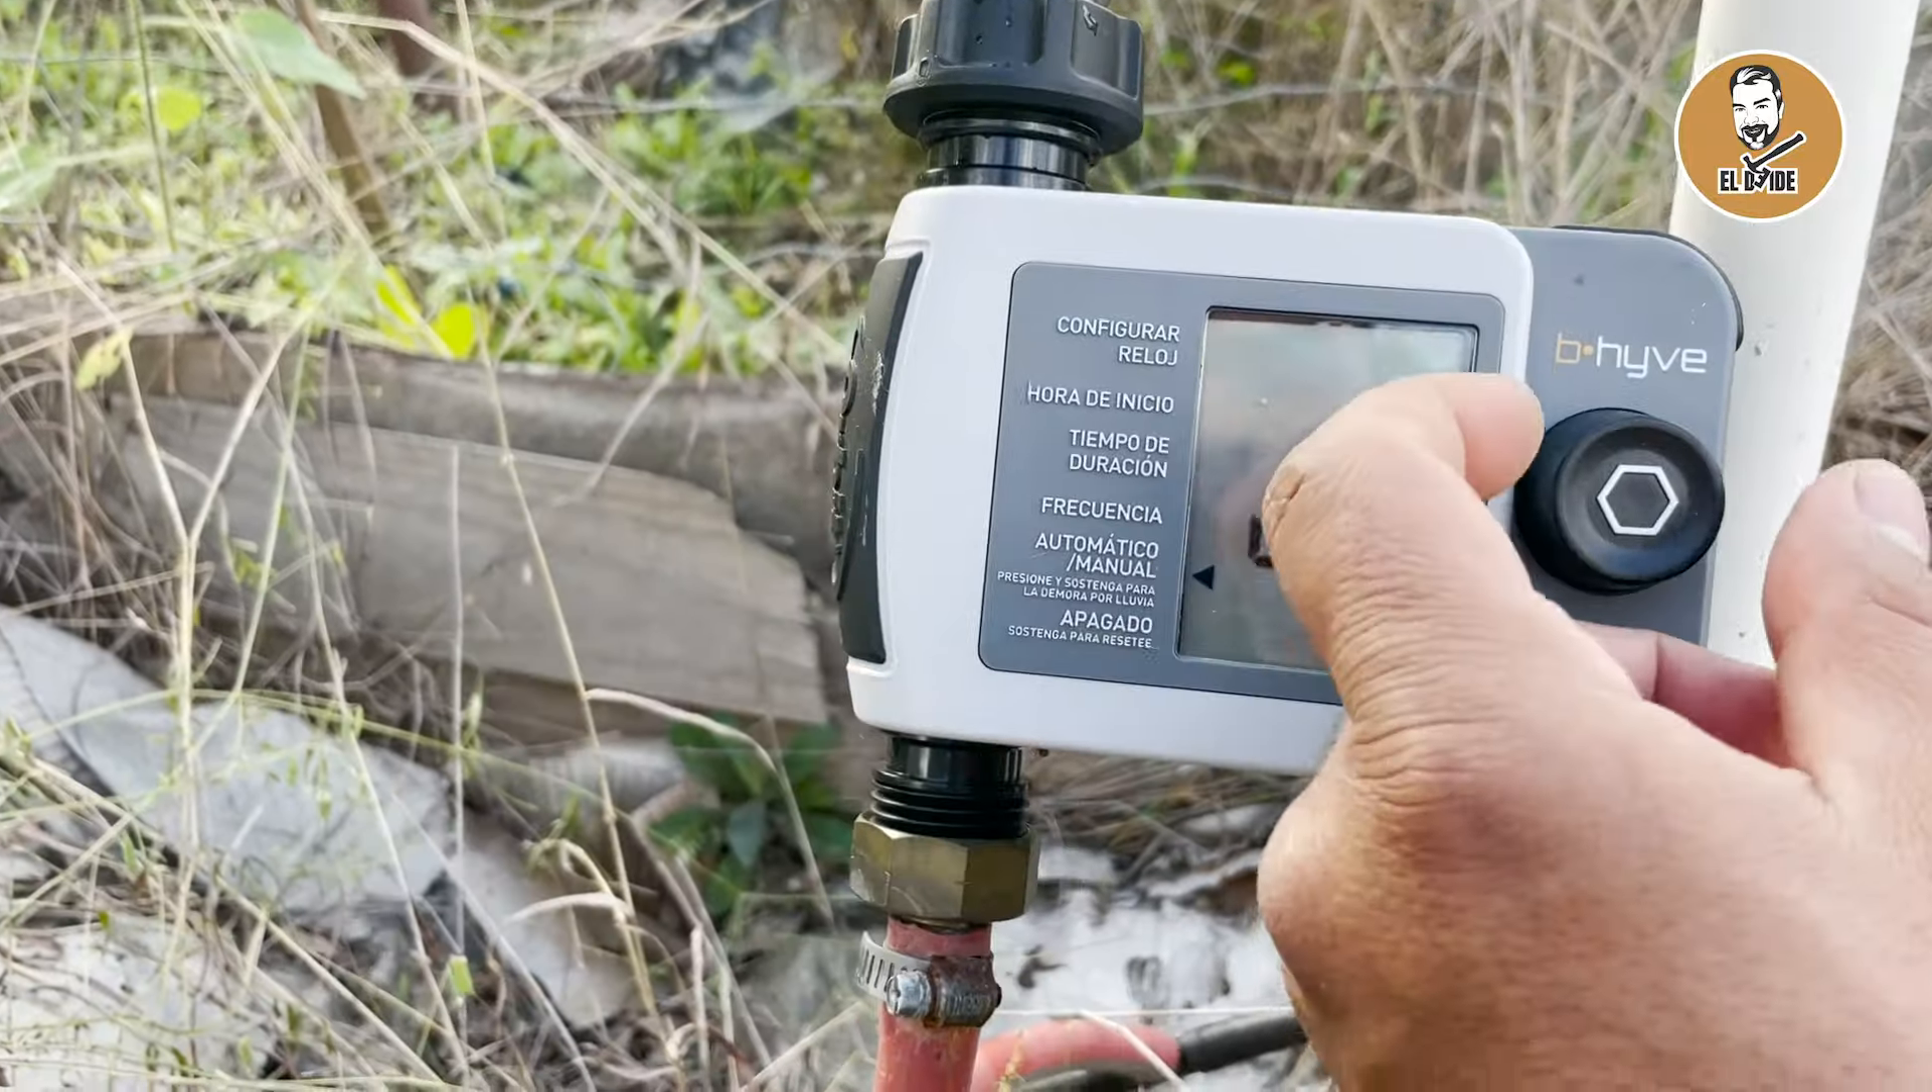Ya puse la válvula. Vamos a hacer una prueba con automático manual.